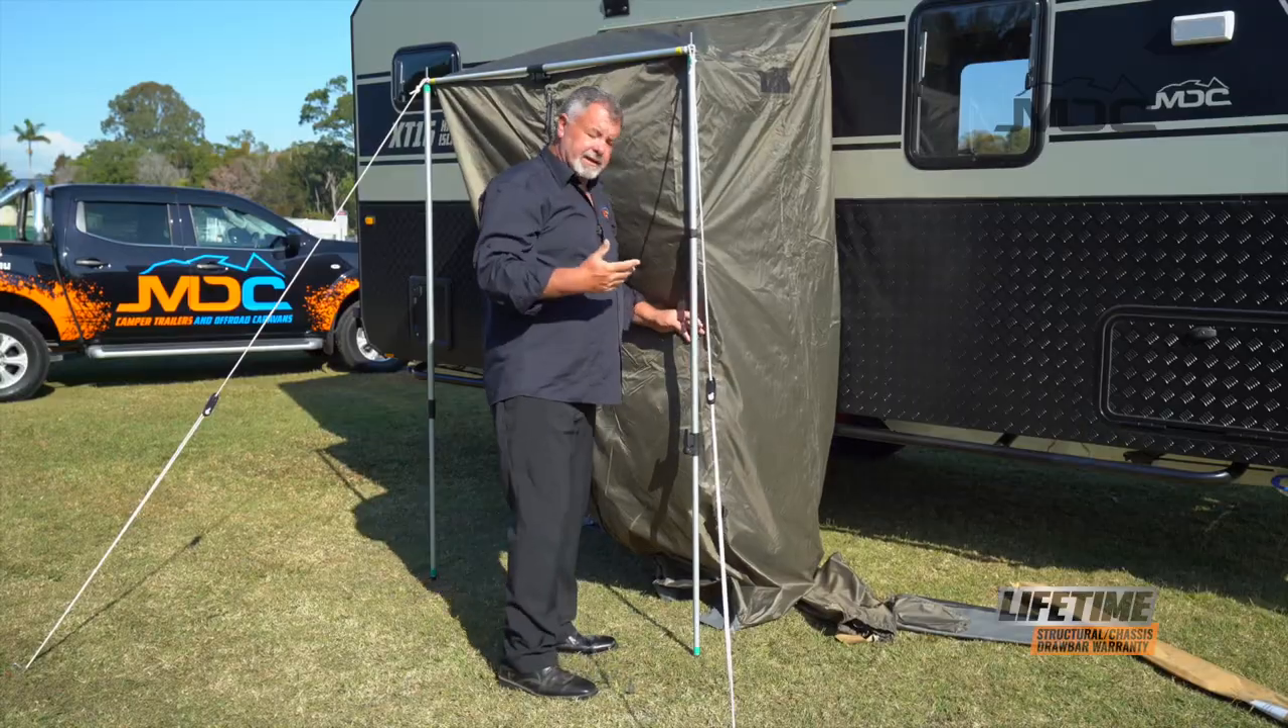So now the basics of our shower tent are up. Straighten it up. It's a matter of pegging the bottom down.